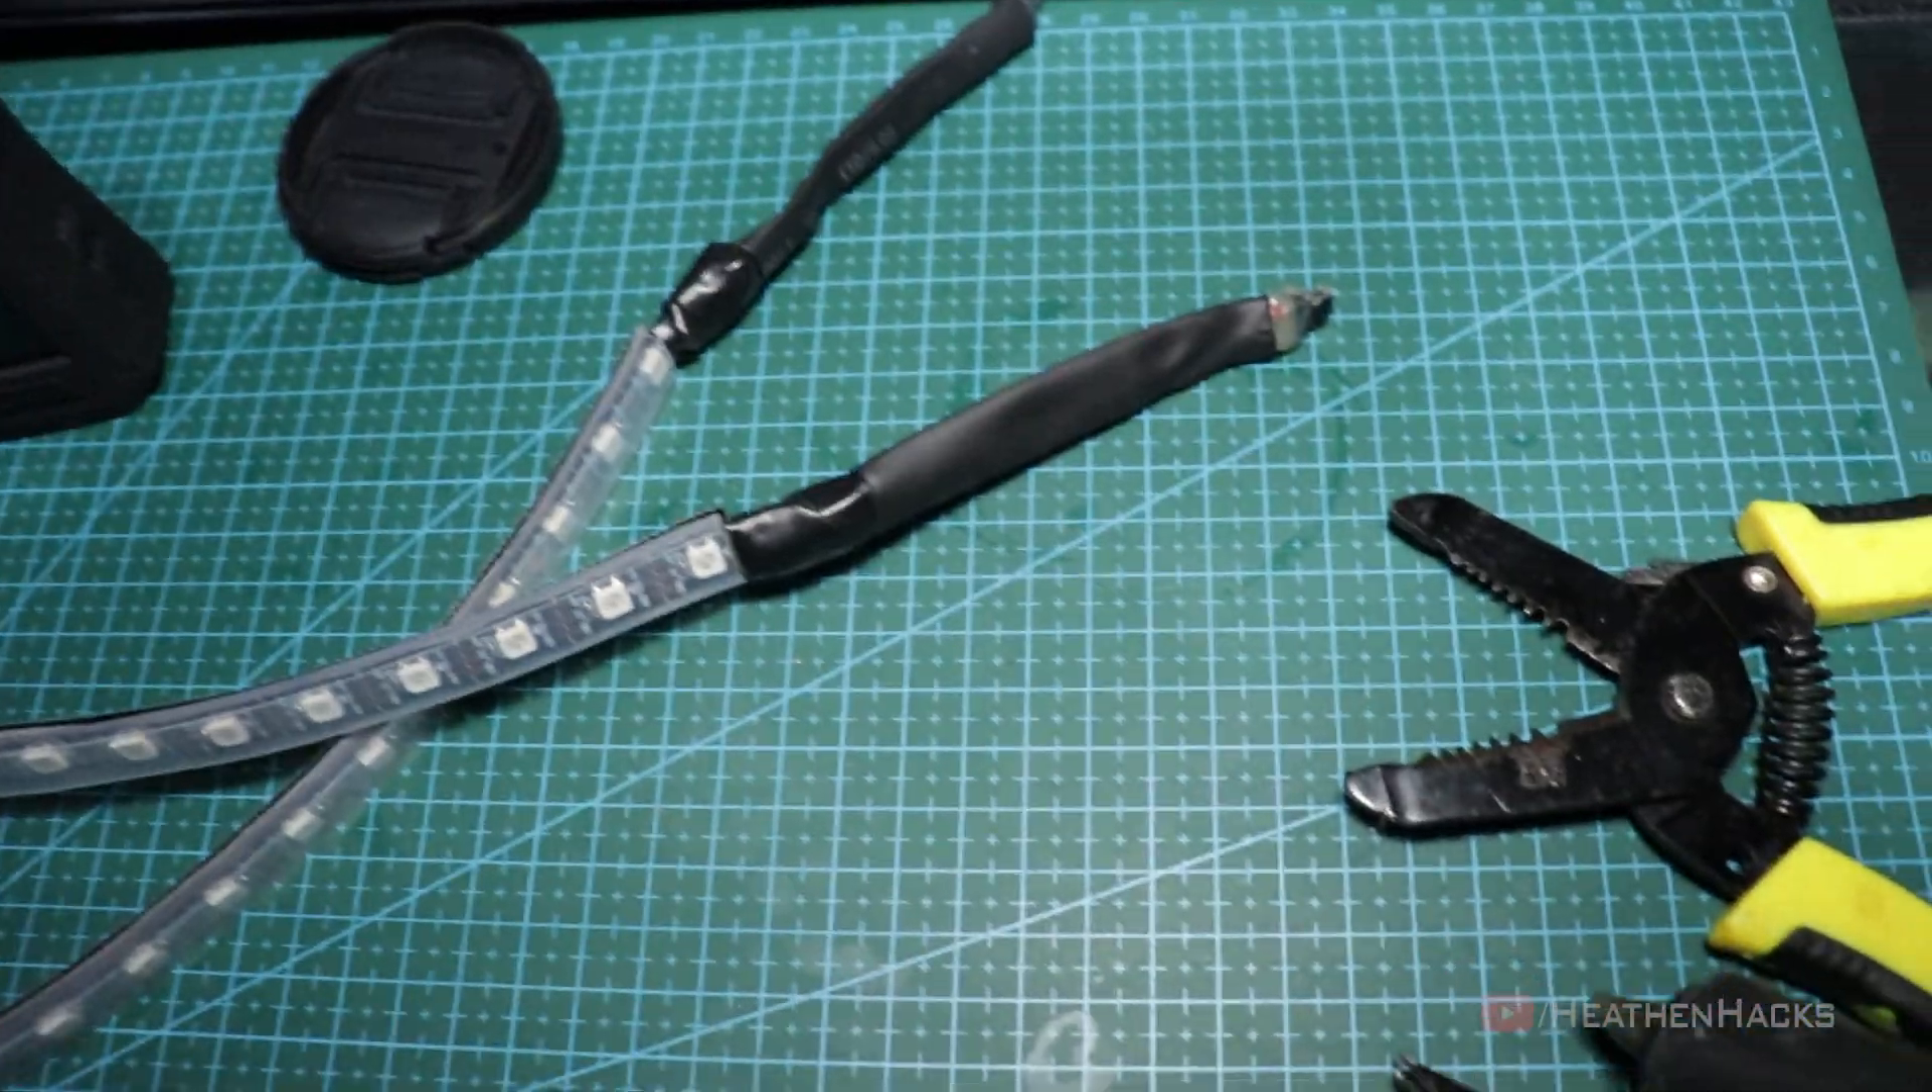I have also added some shrink tube for added protection.